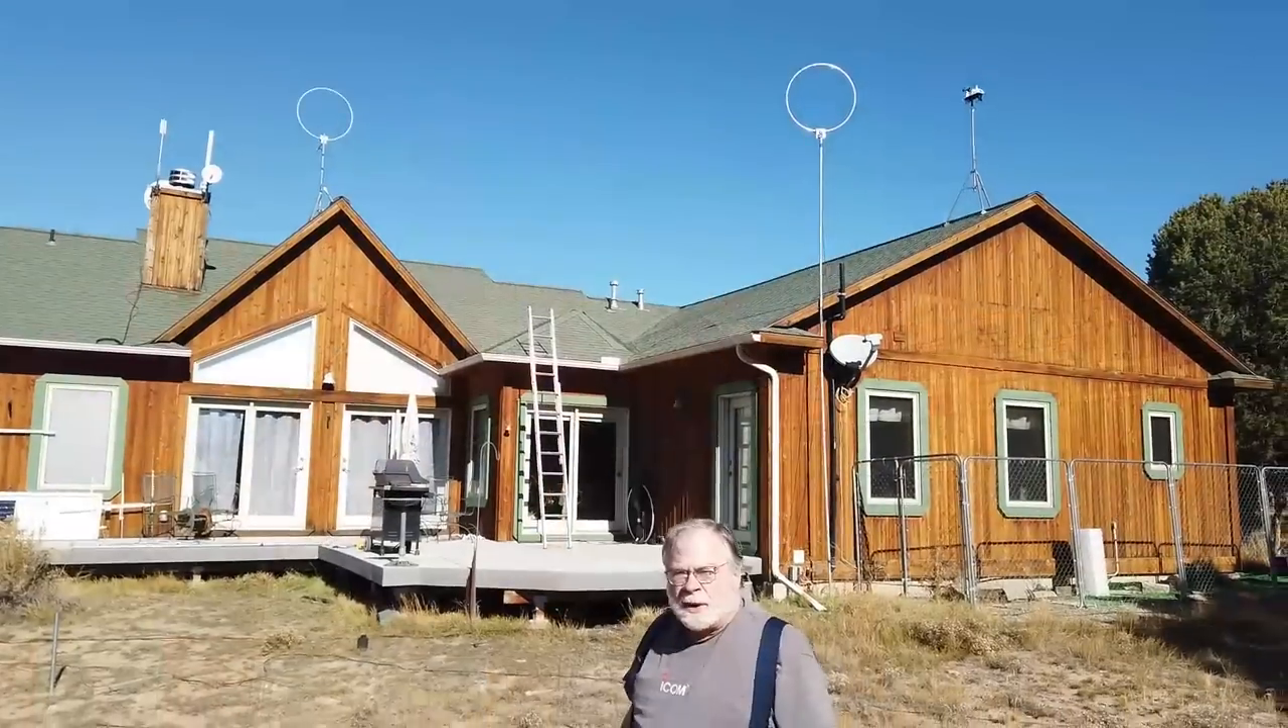So, what we've done here is we've put up two receive-only antennas.